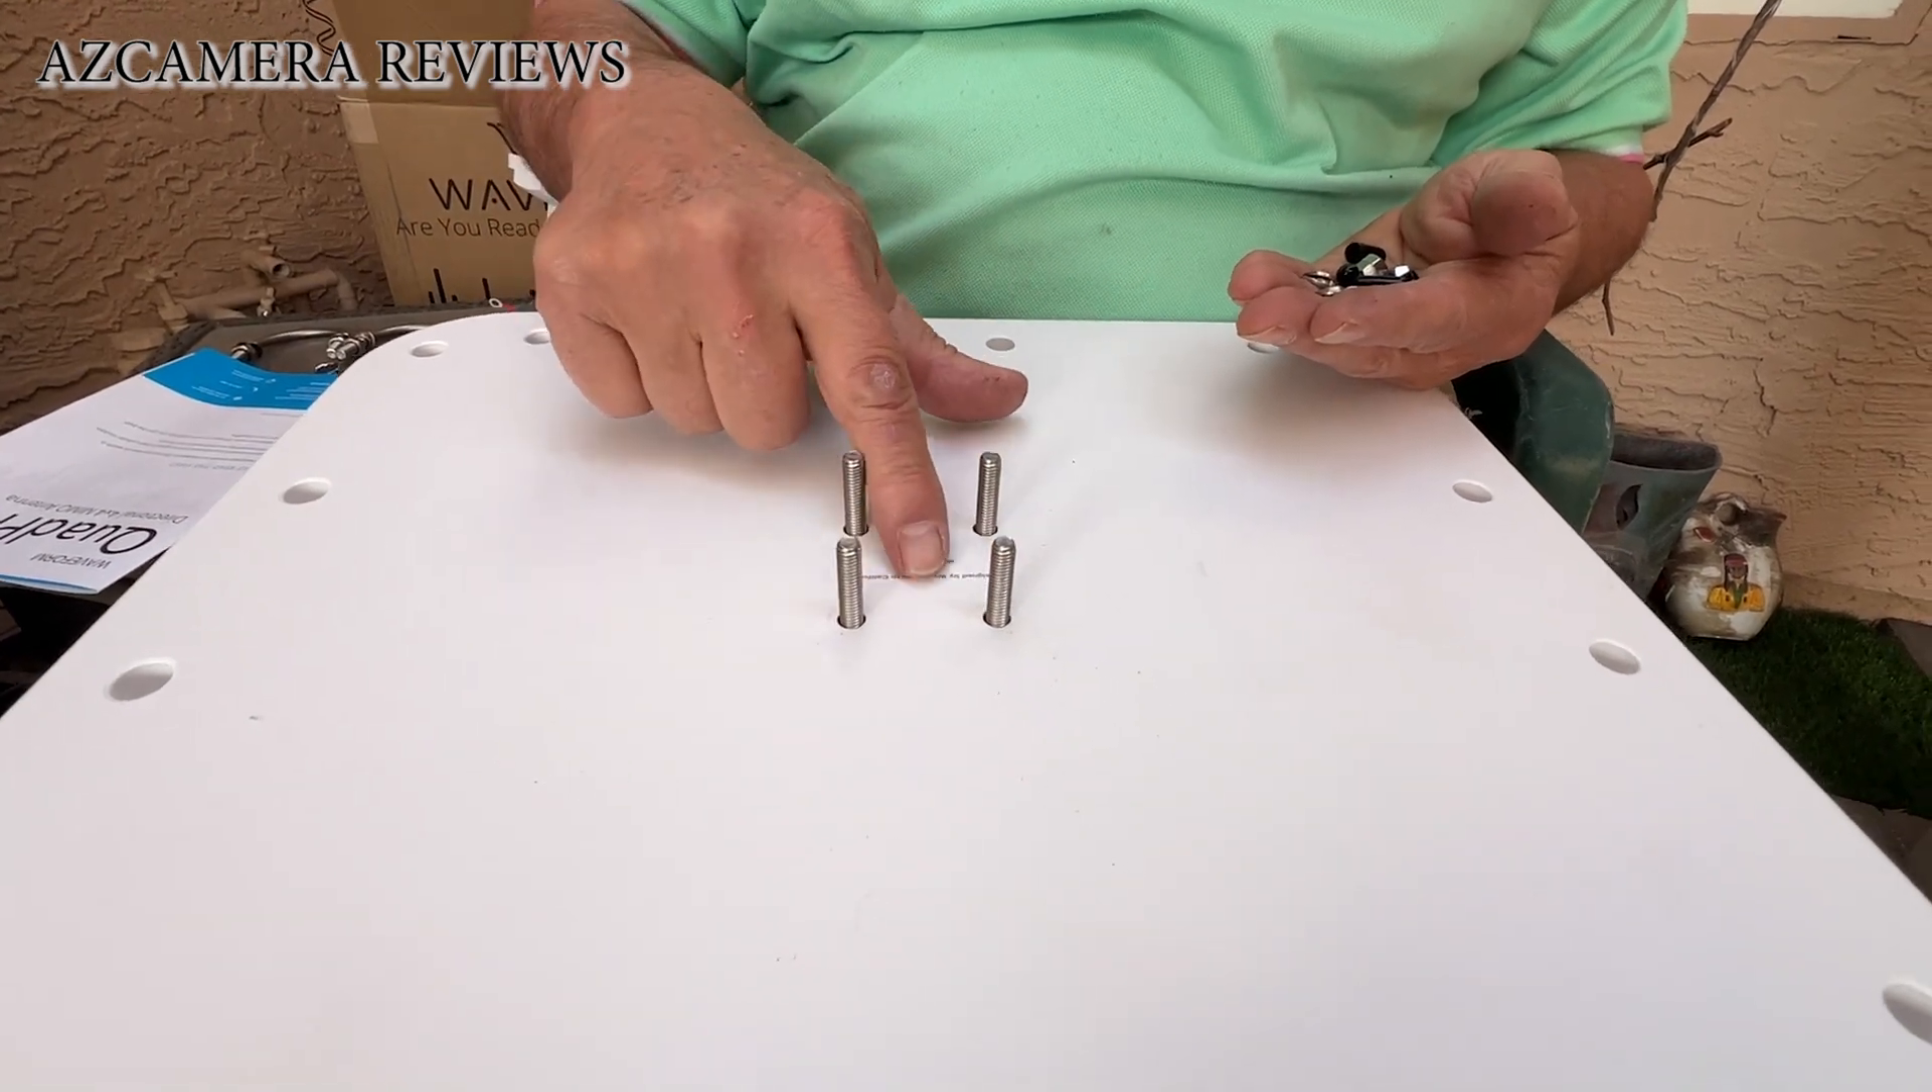So now I've removed all the nuts and what we're going to do is we're going to attach this piece and that is going to slide on to these screws just like that.